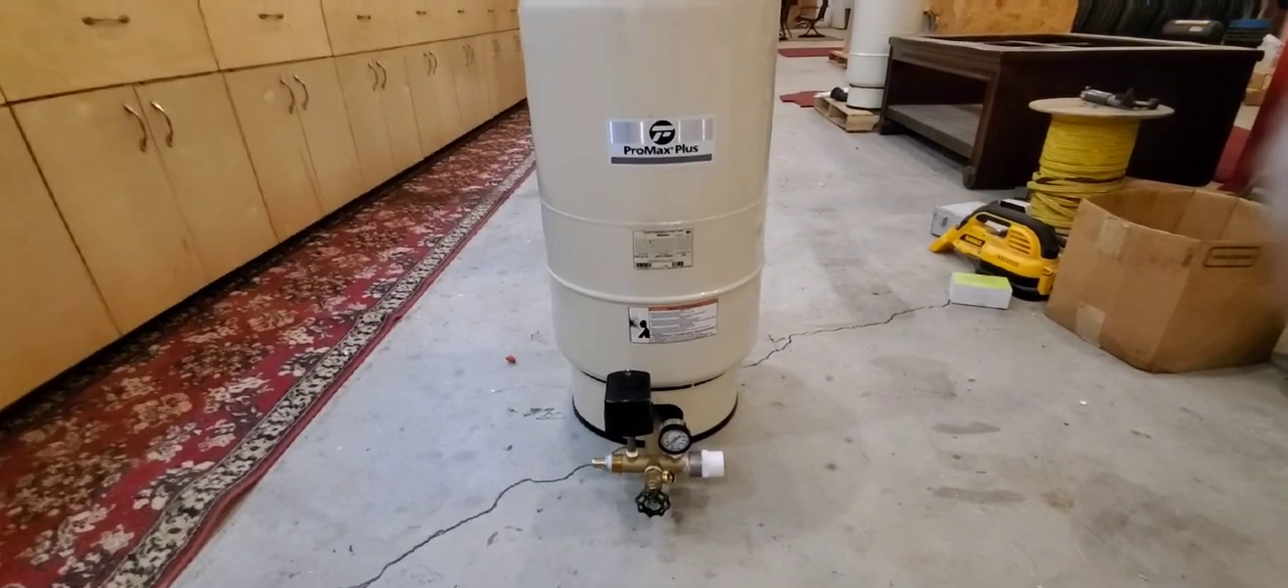Just like that you have replaced your bladder tanks control tee.